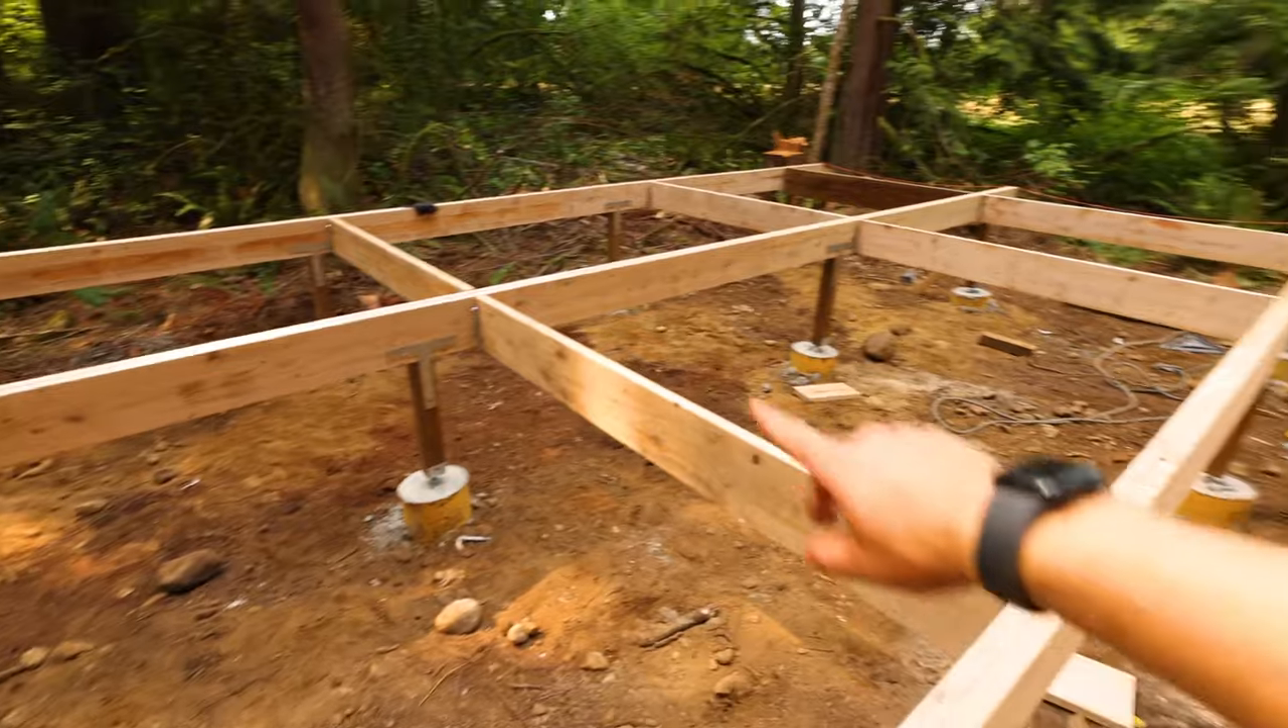We have got all the lateral braces in. At least at least the laterals between the beams.